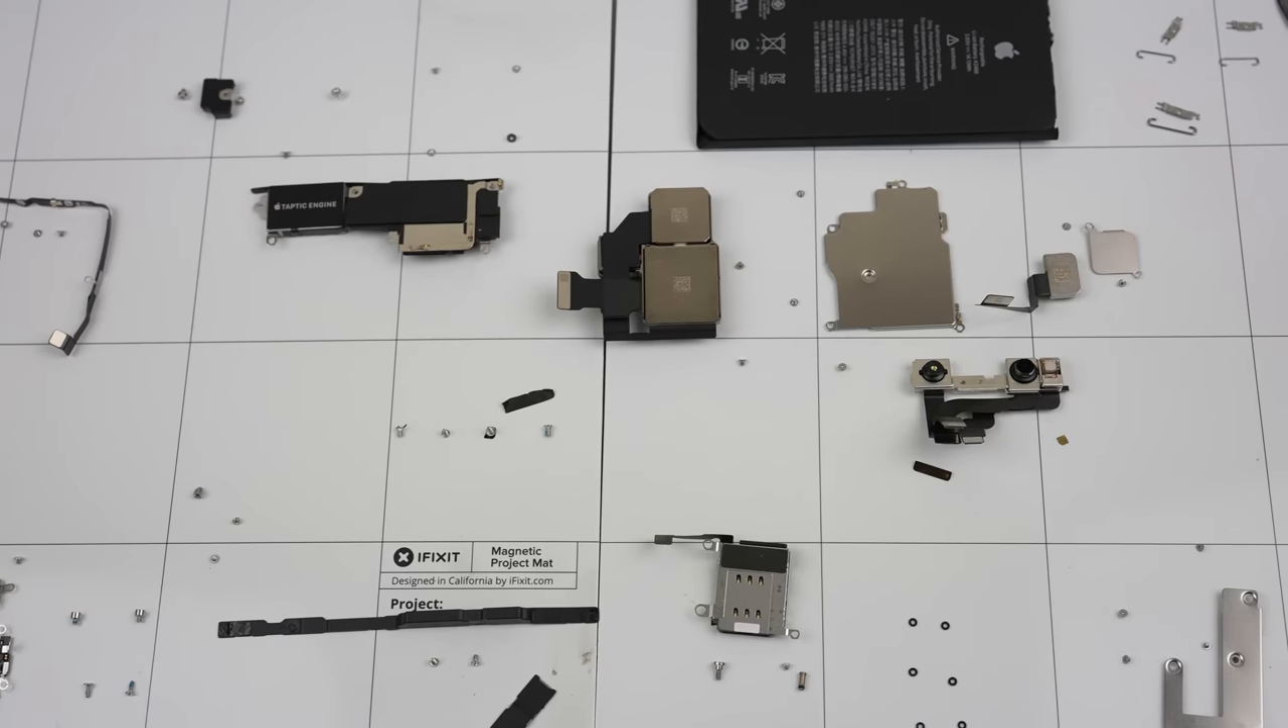And with that, we've now fully disassembled the iPhone 12 Pro Max.